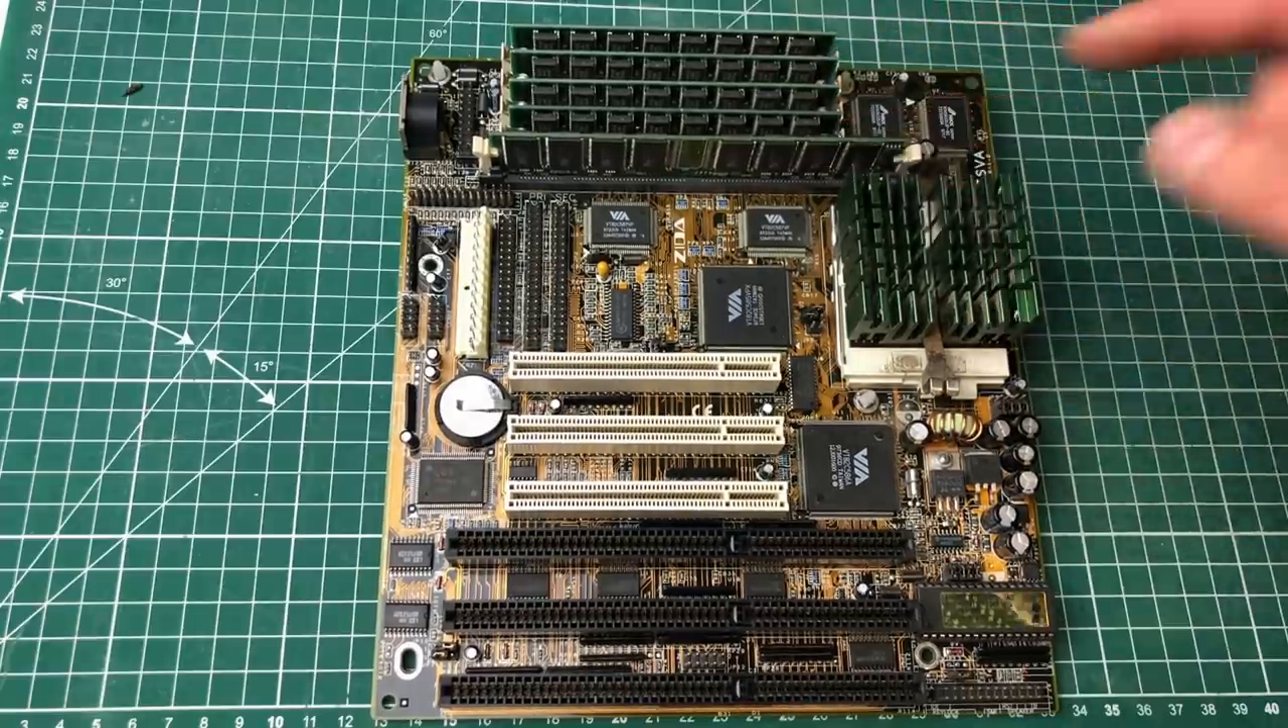So all of the memory banks are properly filled.